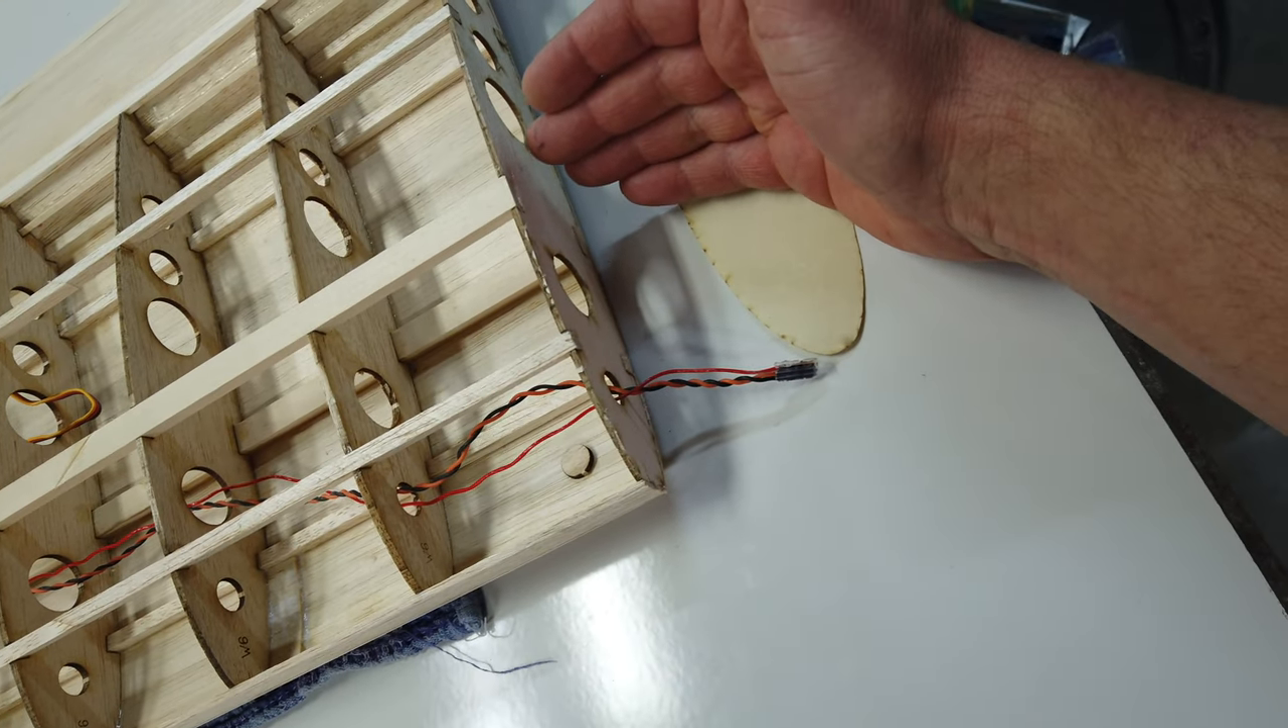We still do have this end cap, which needs to go on.